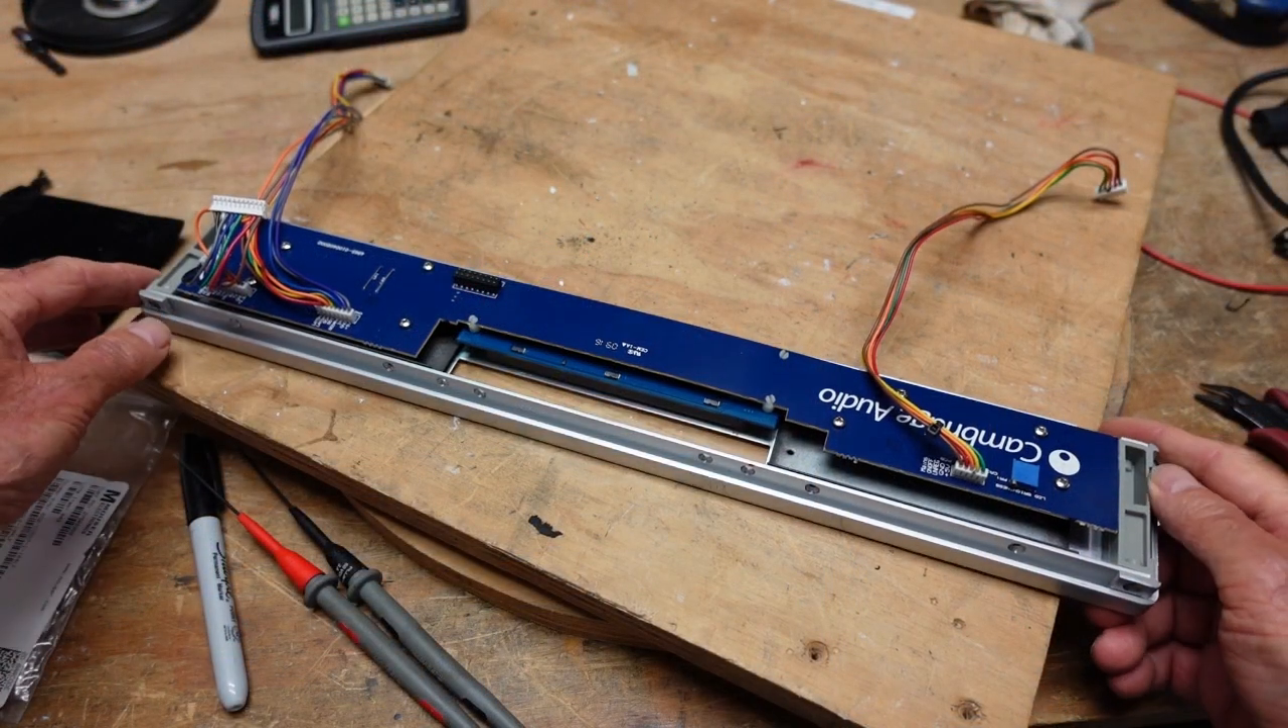Okay, so I got the front panel detached.